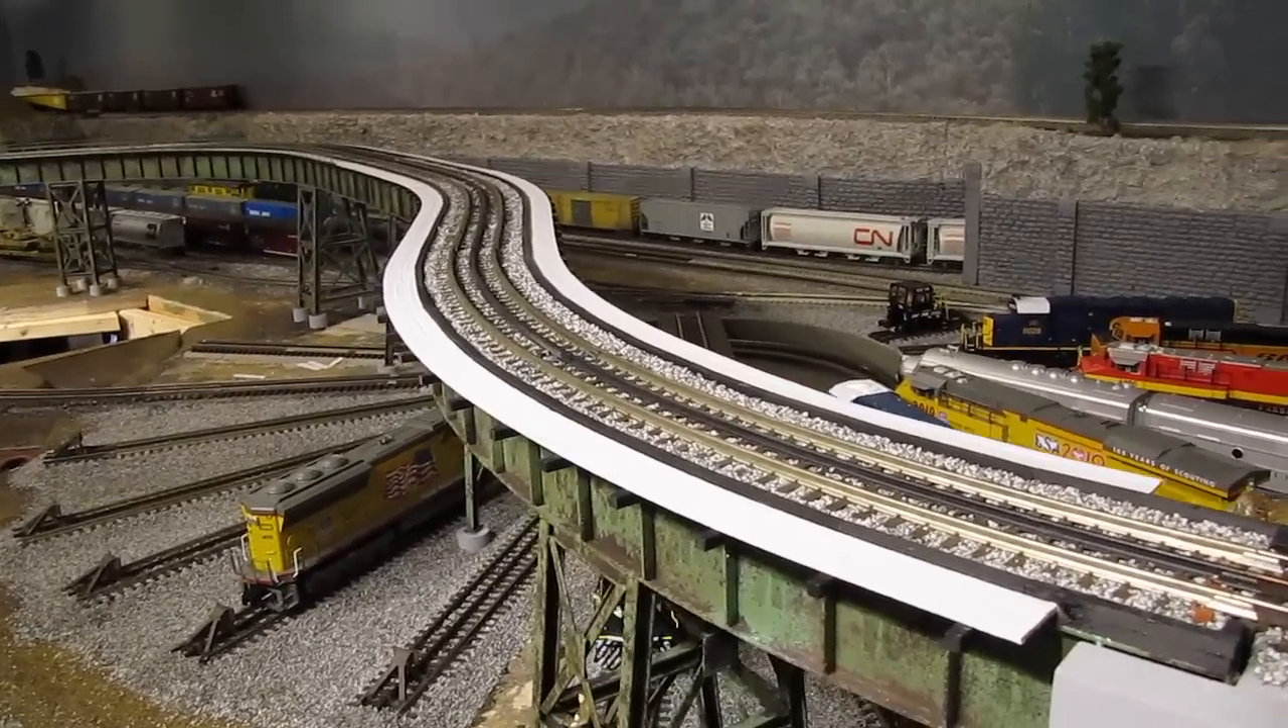And so, now the only thing to do is to add the handrails.